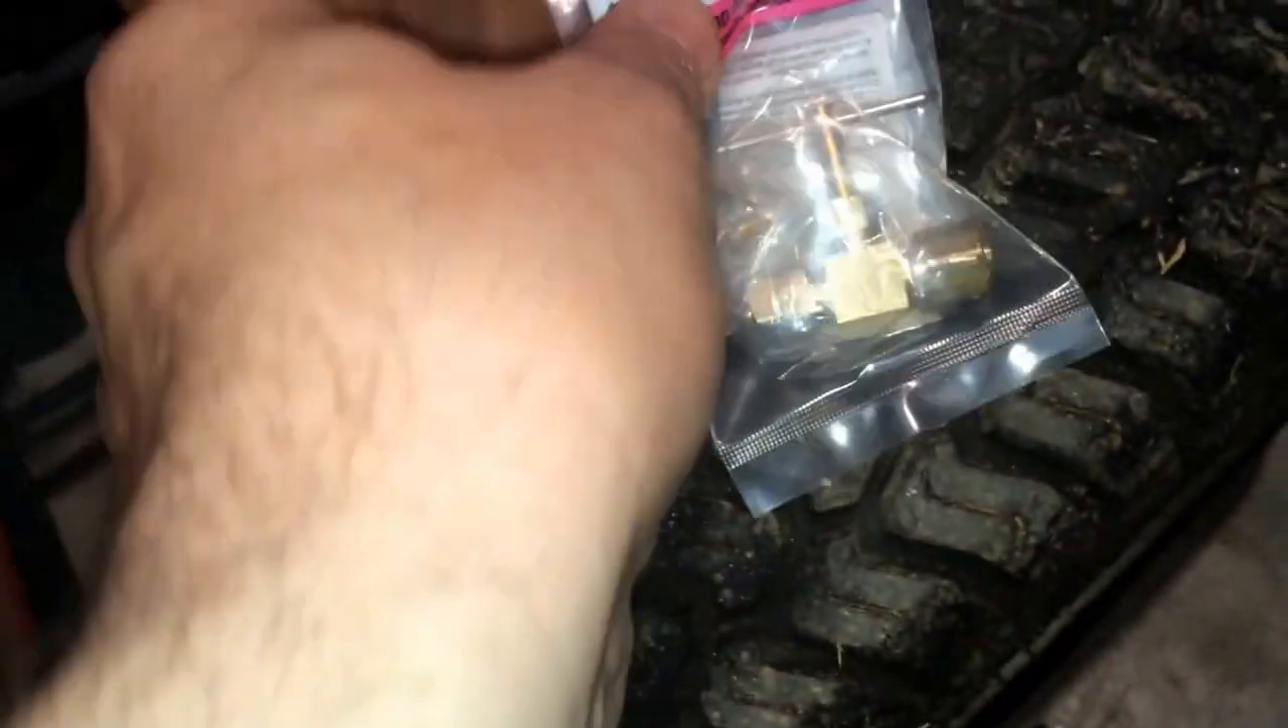The only other thing that we're gonna be missing well that I just don't have on yet is my needle valve.